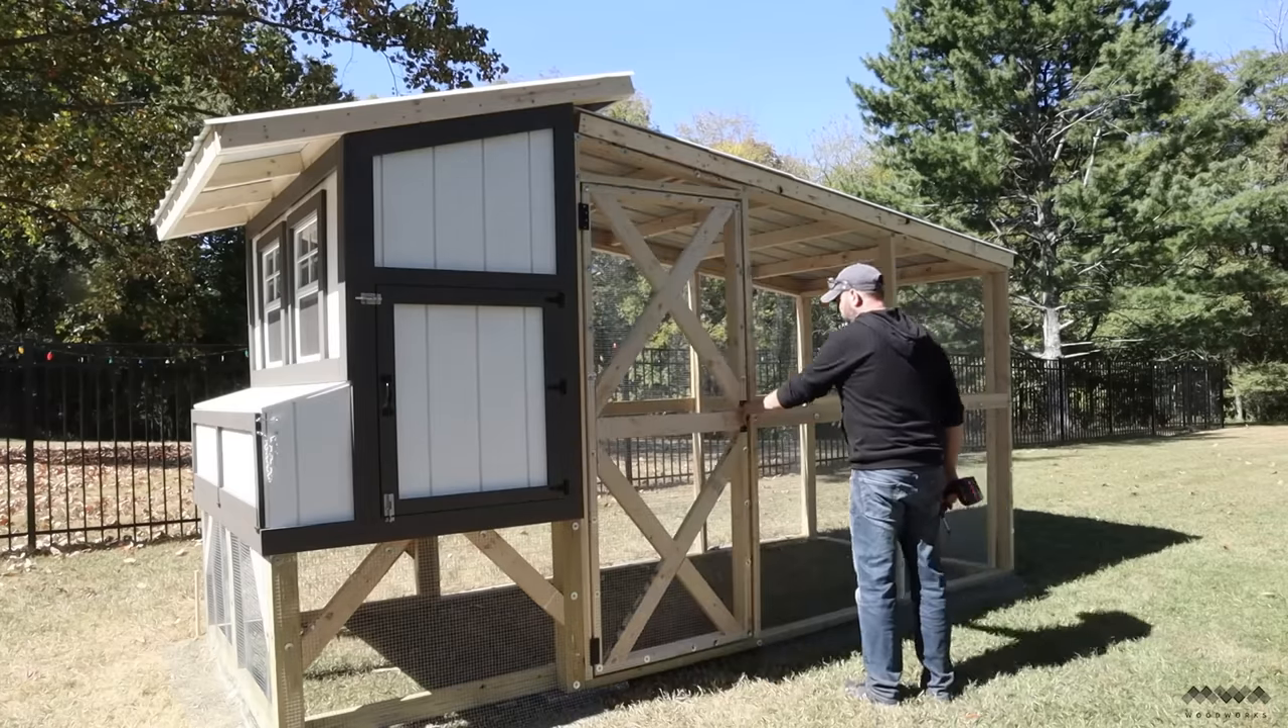After attaching the roof with screws that's it the coop is complete.